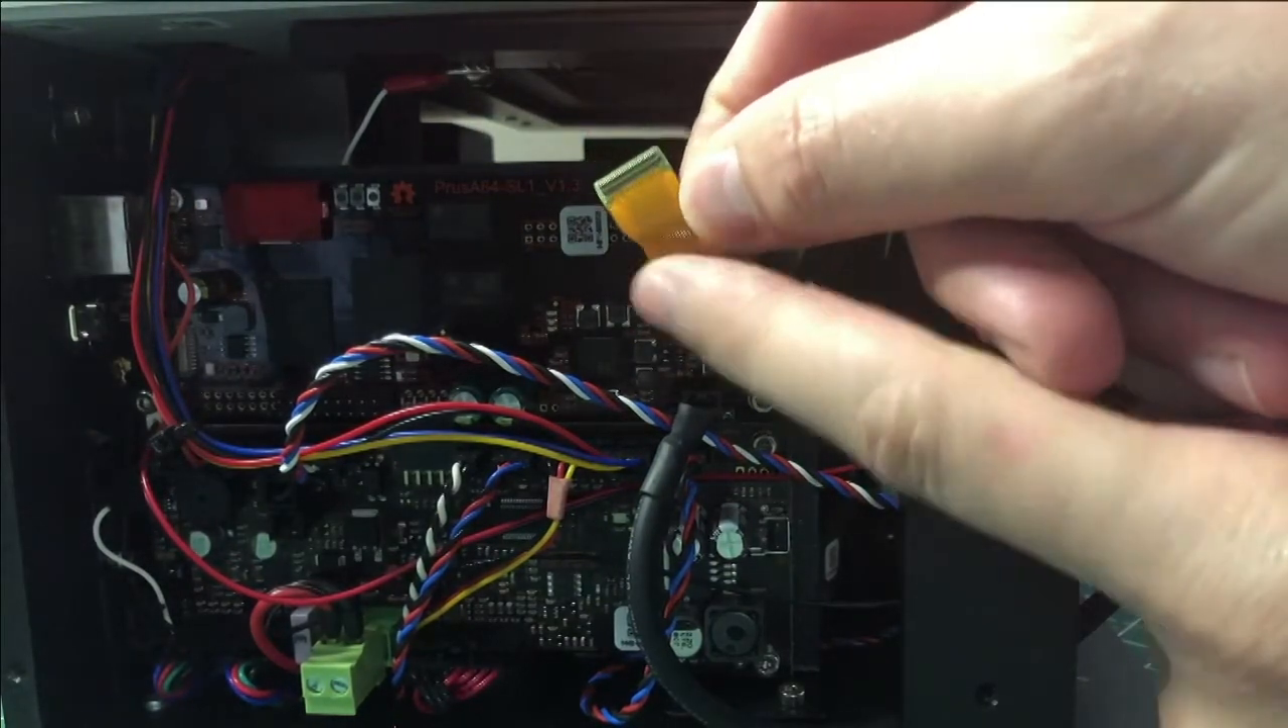So with that safety bracket thing removed, the ribbon cable released very easily.